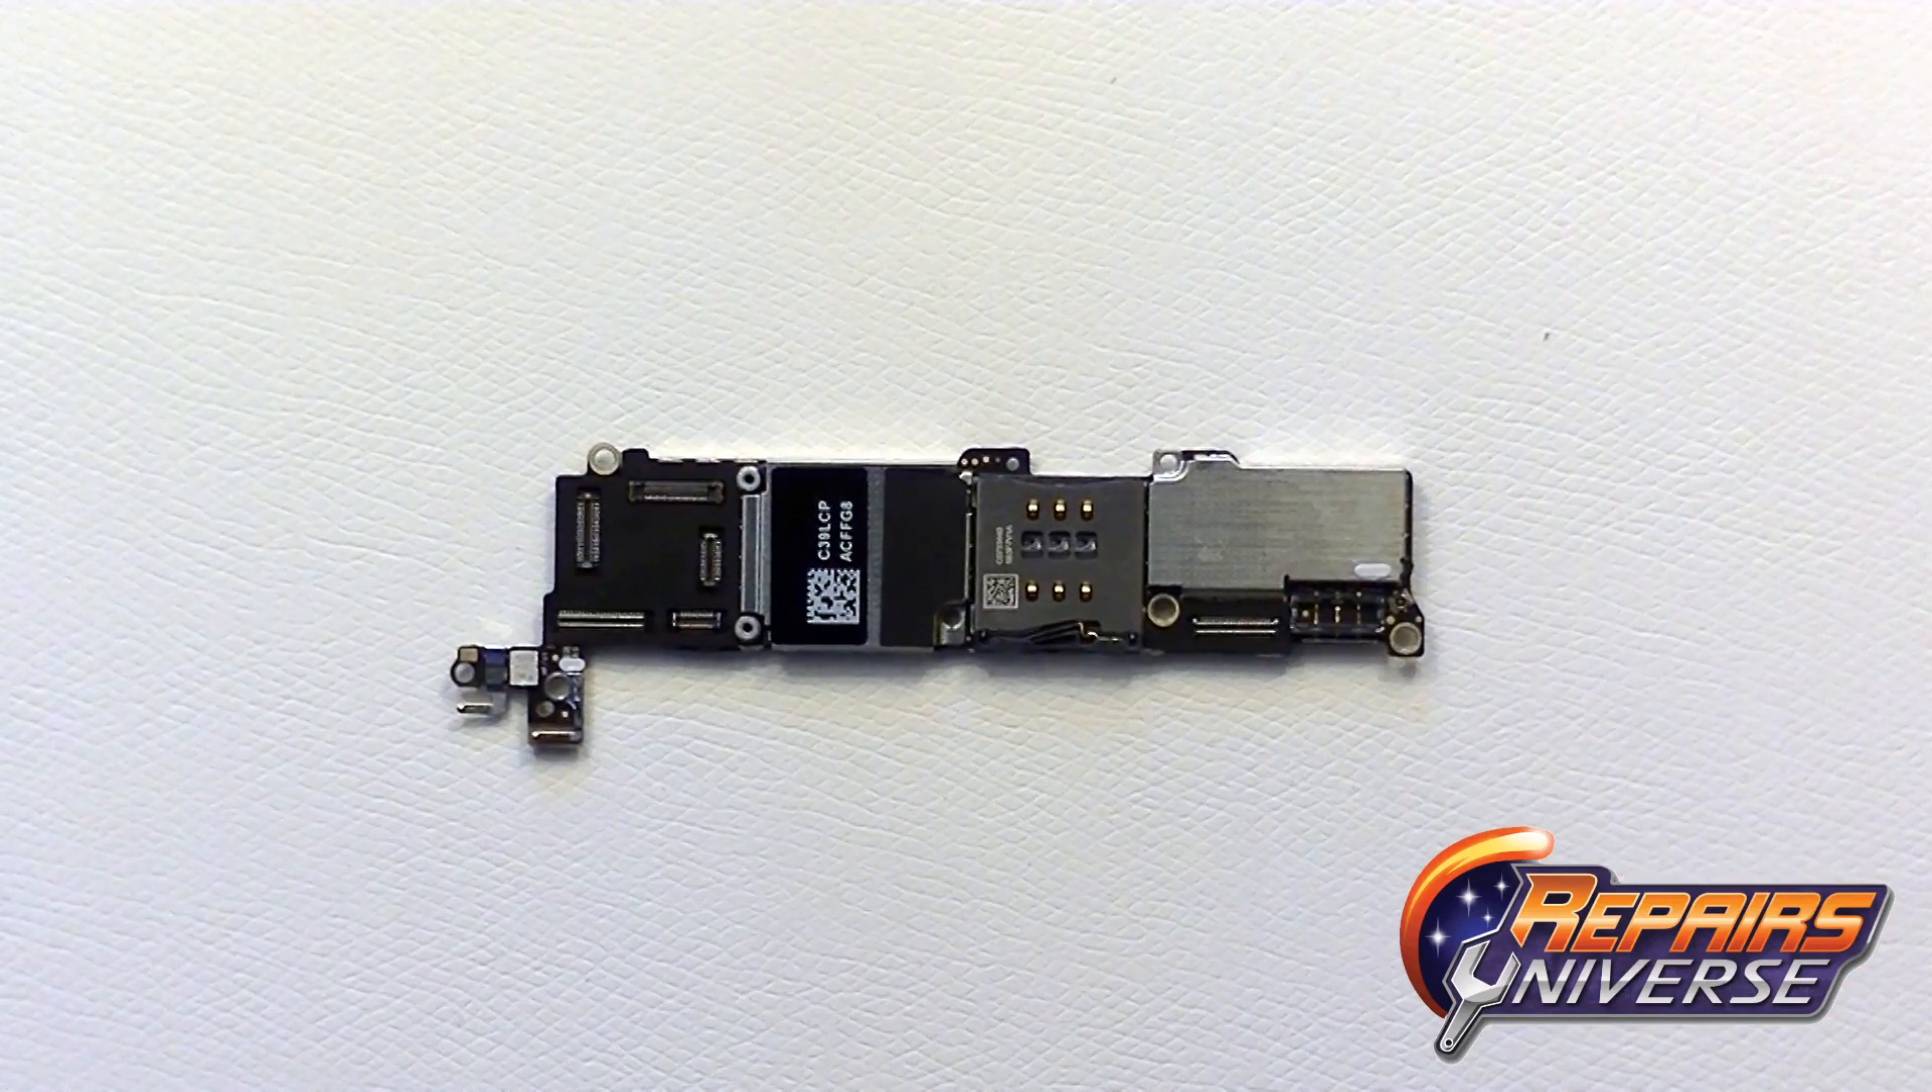There we go the motherboard has been fully removed from your iphone 5s.